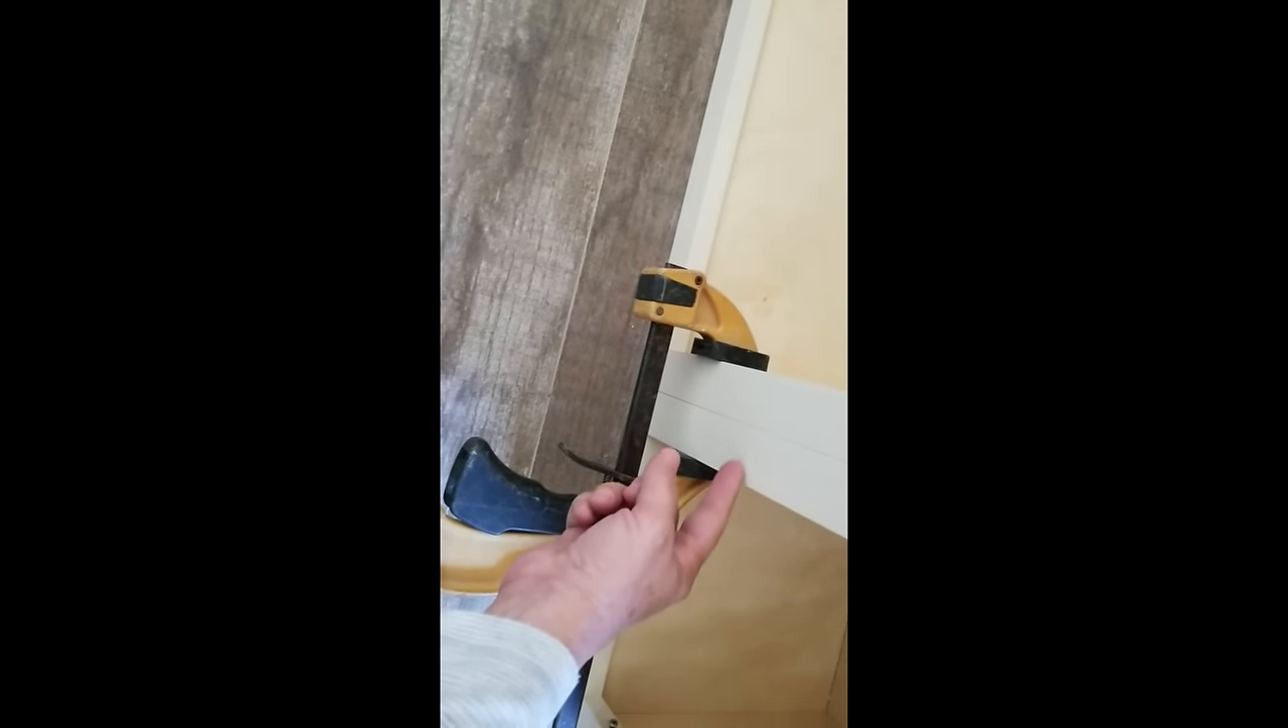All right so here we've got the clamps on and these these clamps will keep it nice and immobile while you pilot your your drill and you're gonna drill a pilot hole.